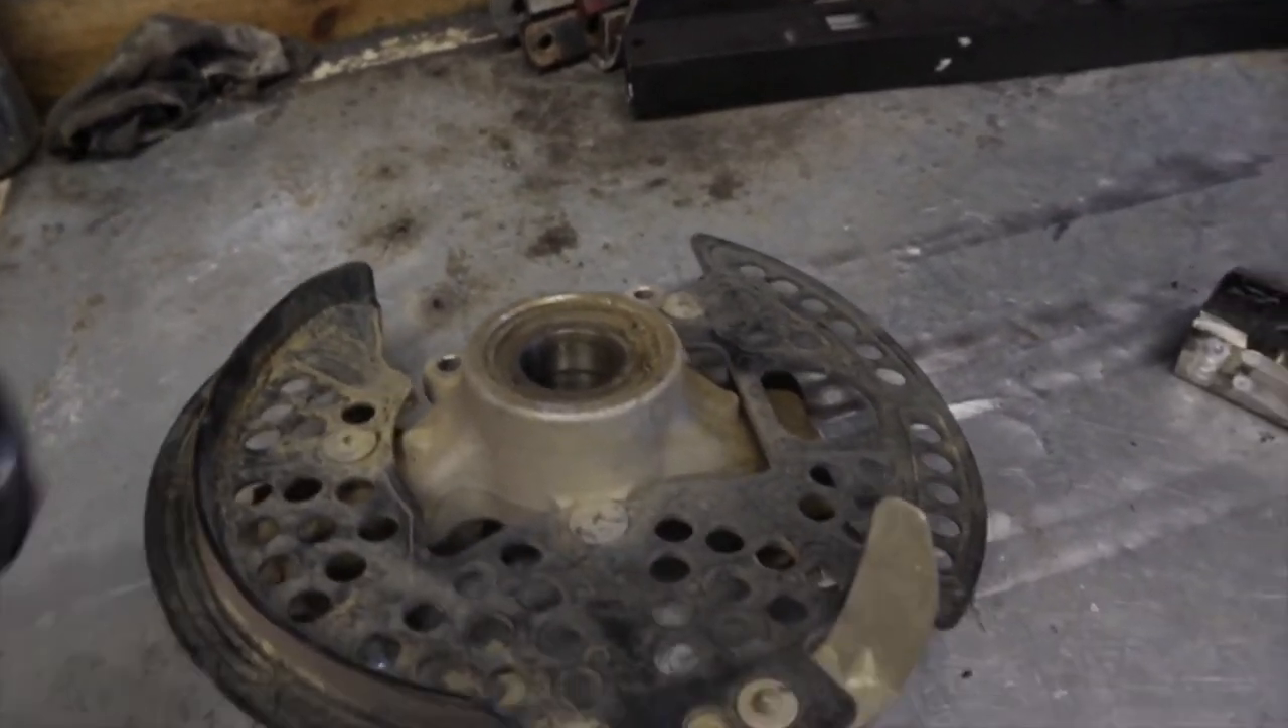All right, so we got our new bearing pressed in here.